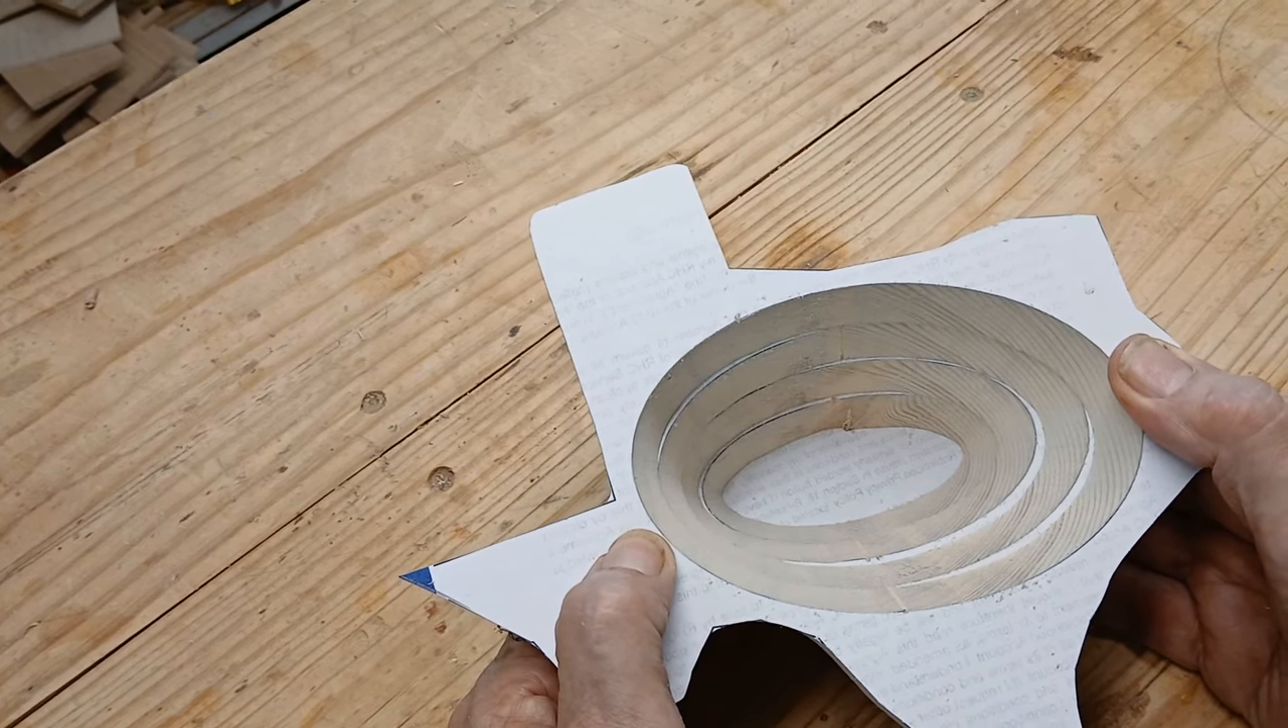I haven't even removed the patterns.